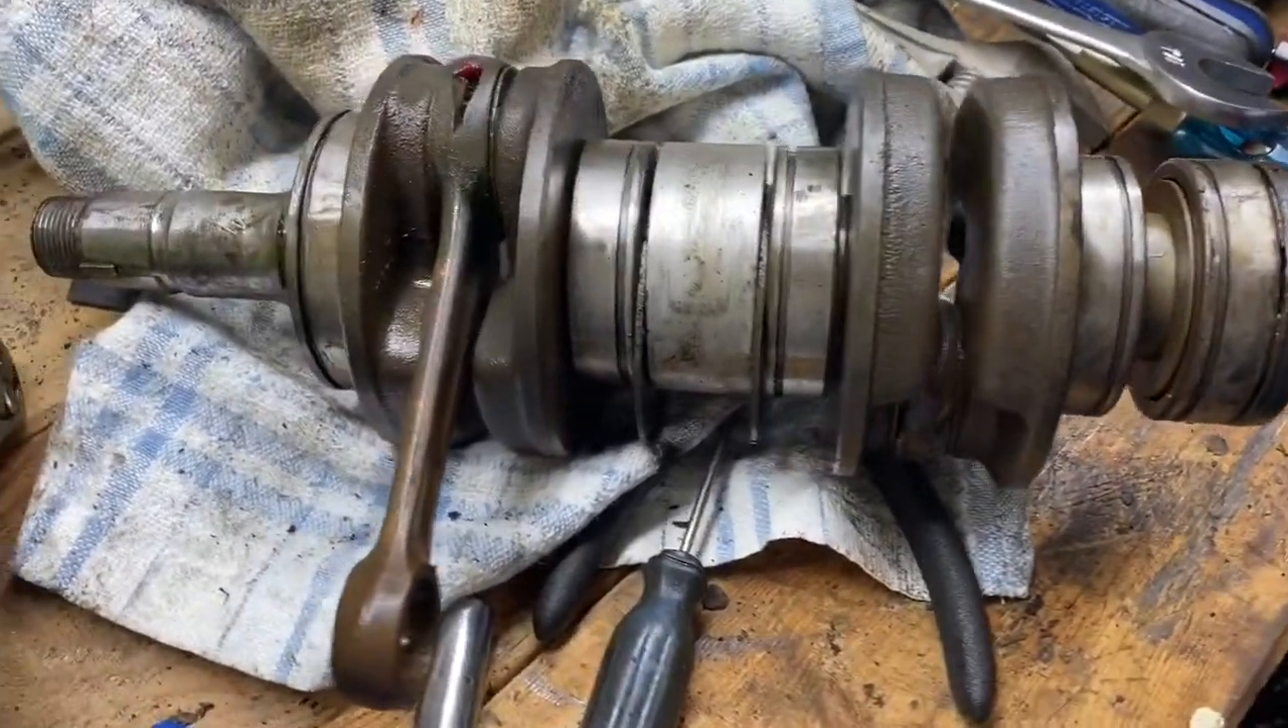So I totally took this motor all the way apart. Right down to the crank.